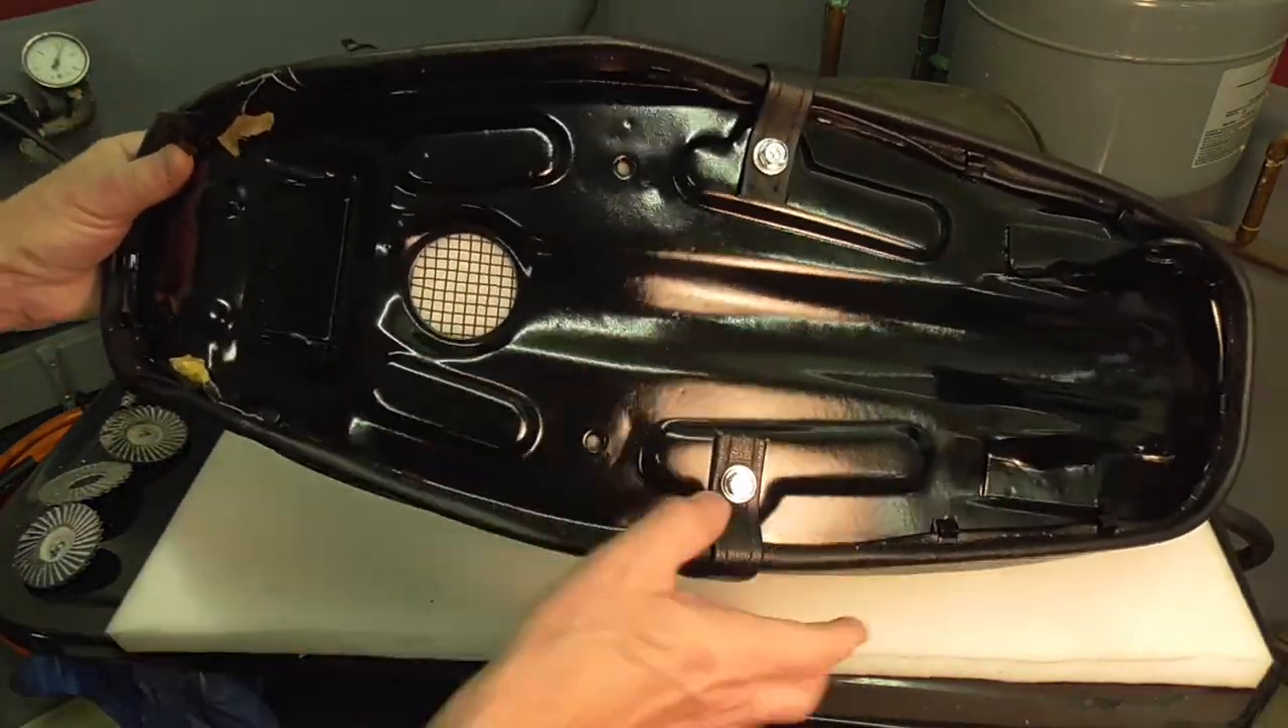And I did include that screen here for drainage.